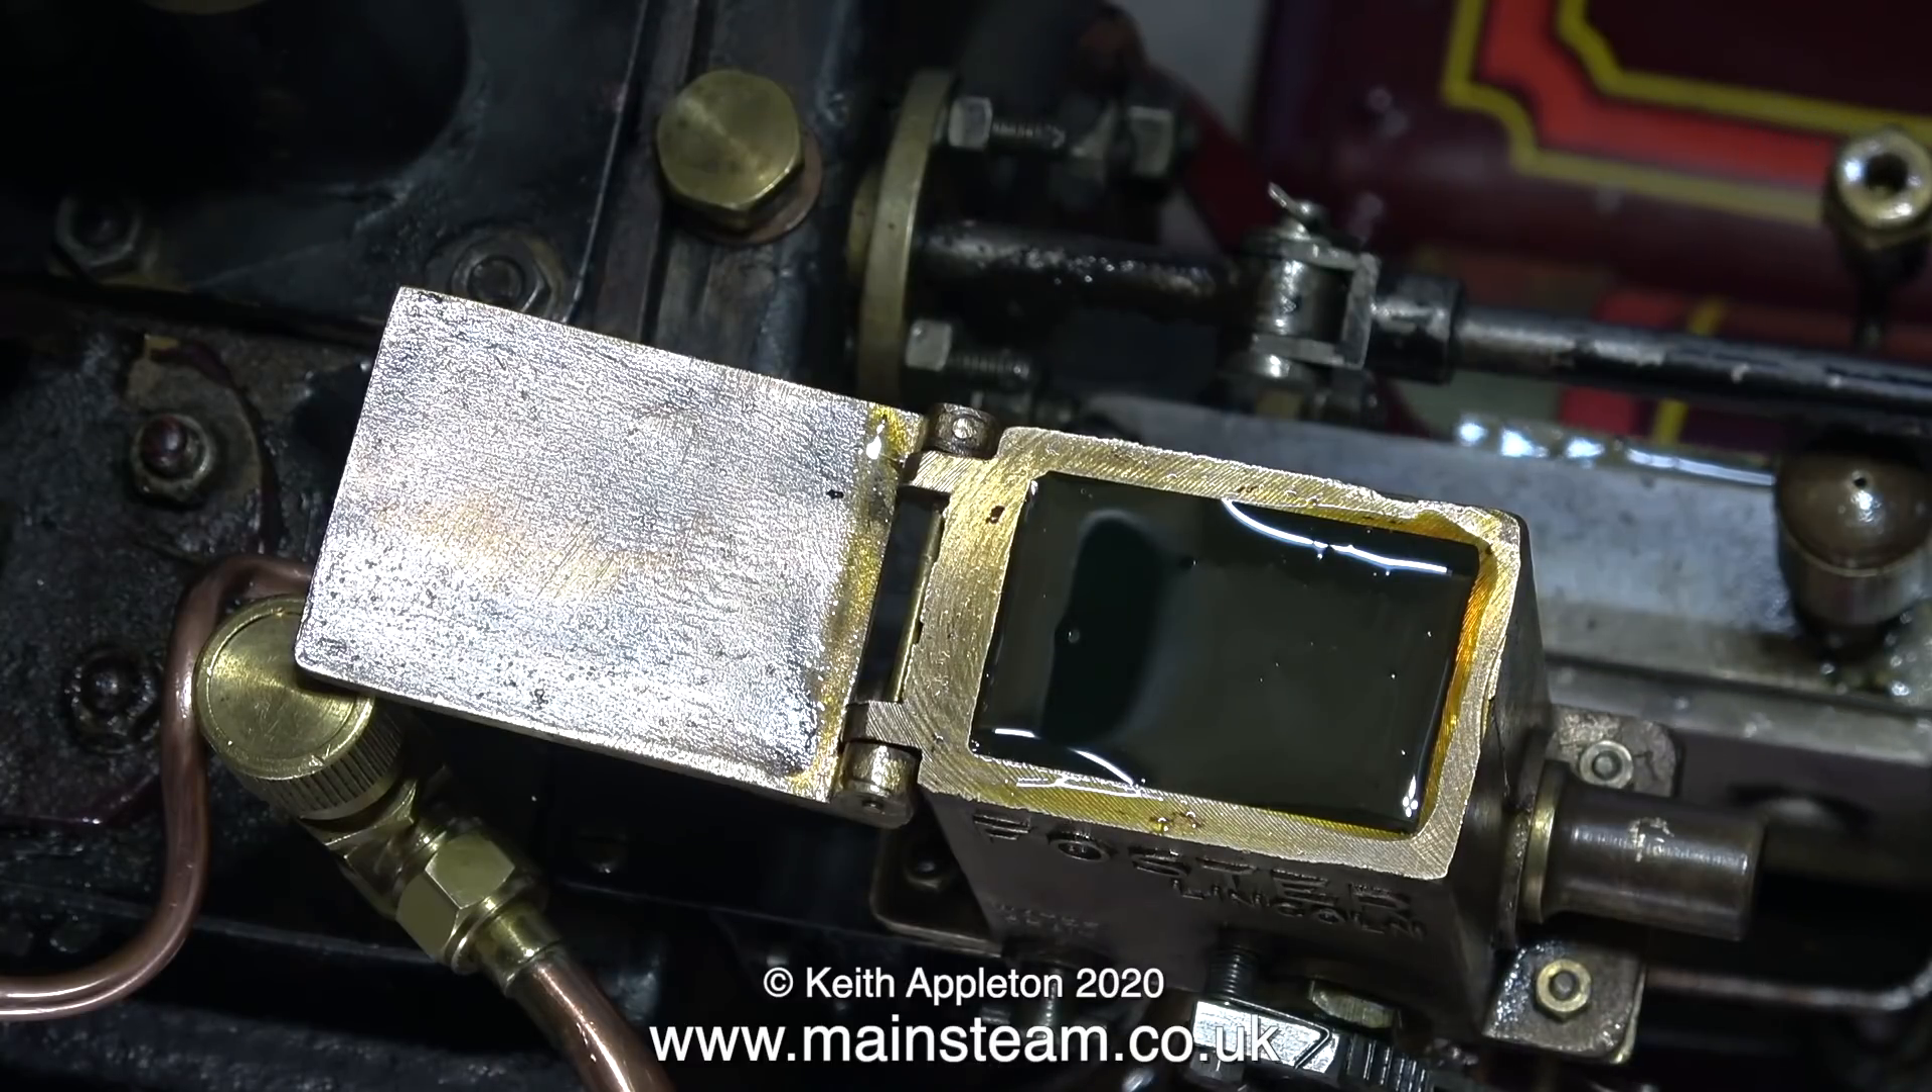I've refitted the lubricator to the engine and it's all piped up.